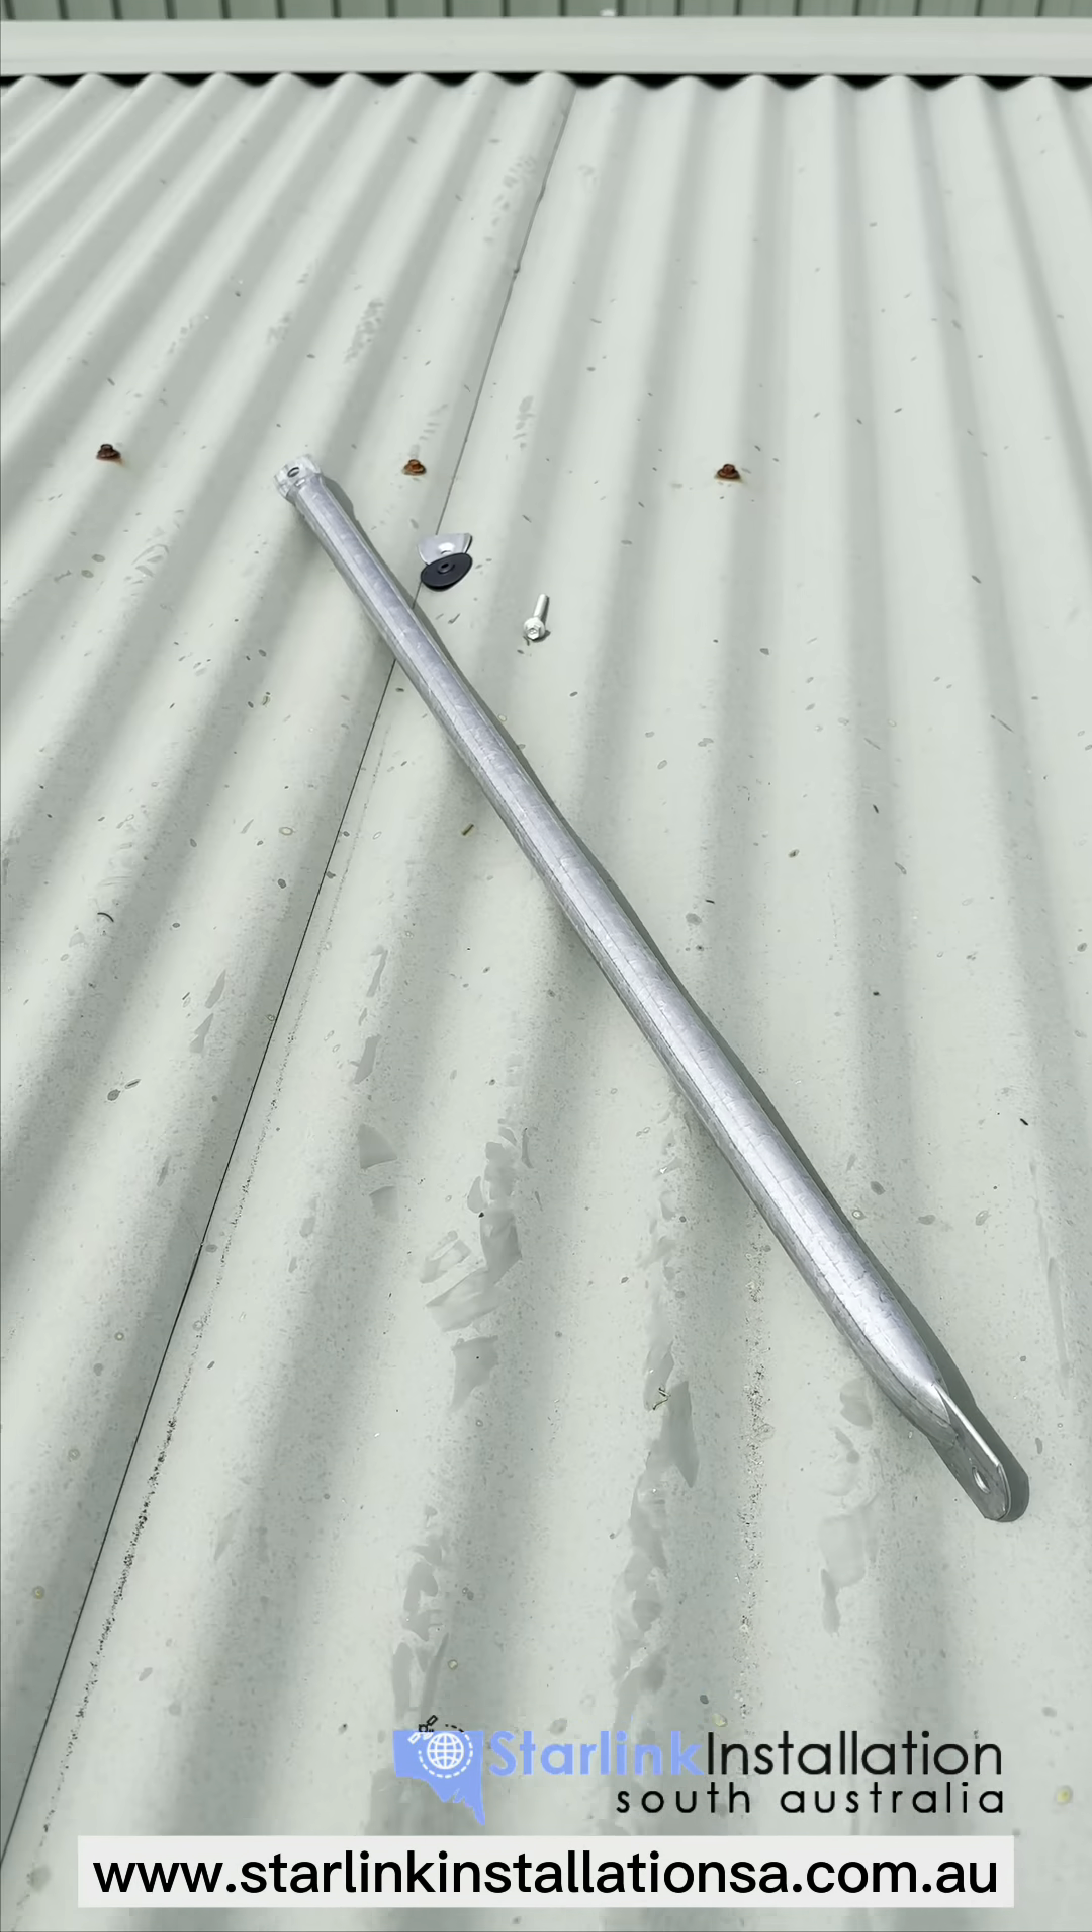We still have to do the stay bars.